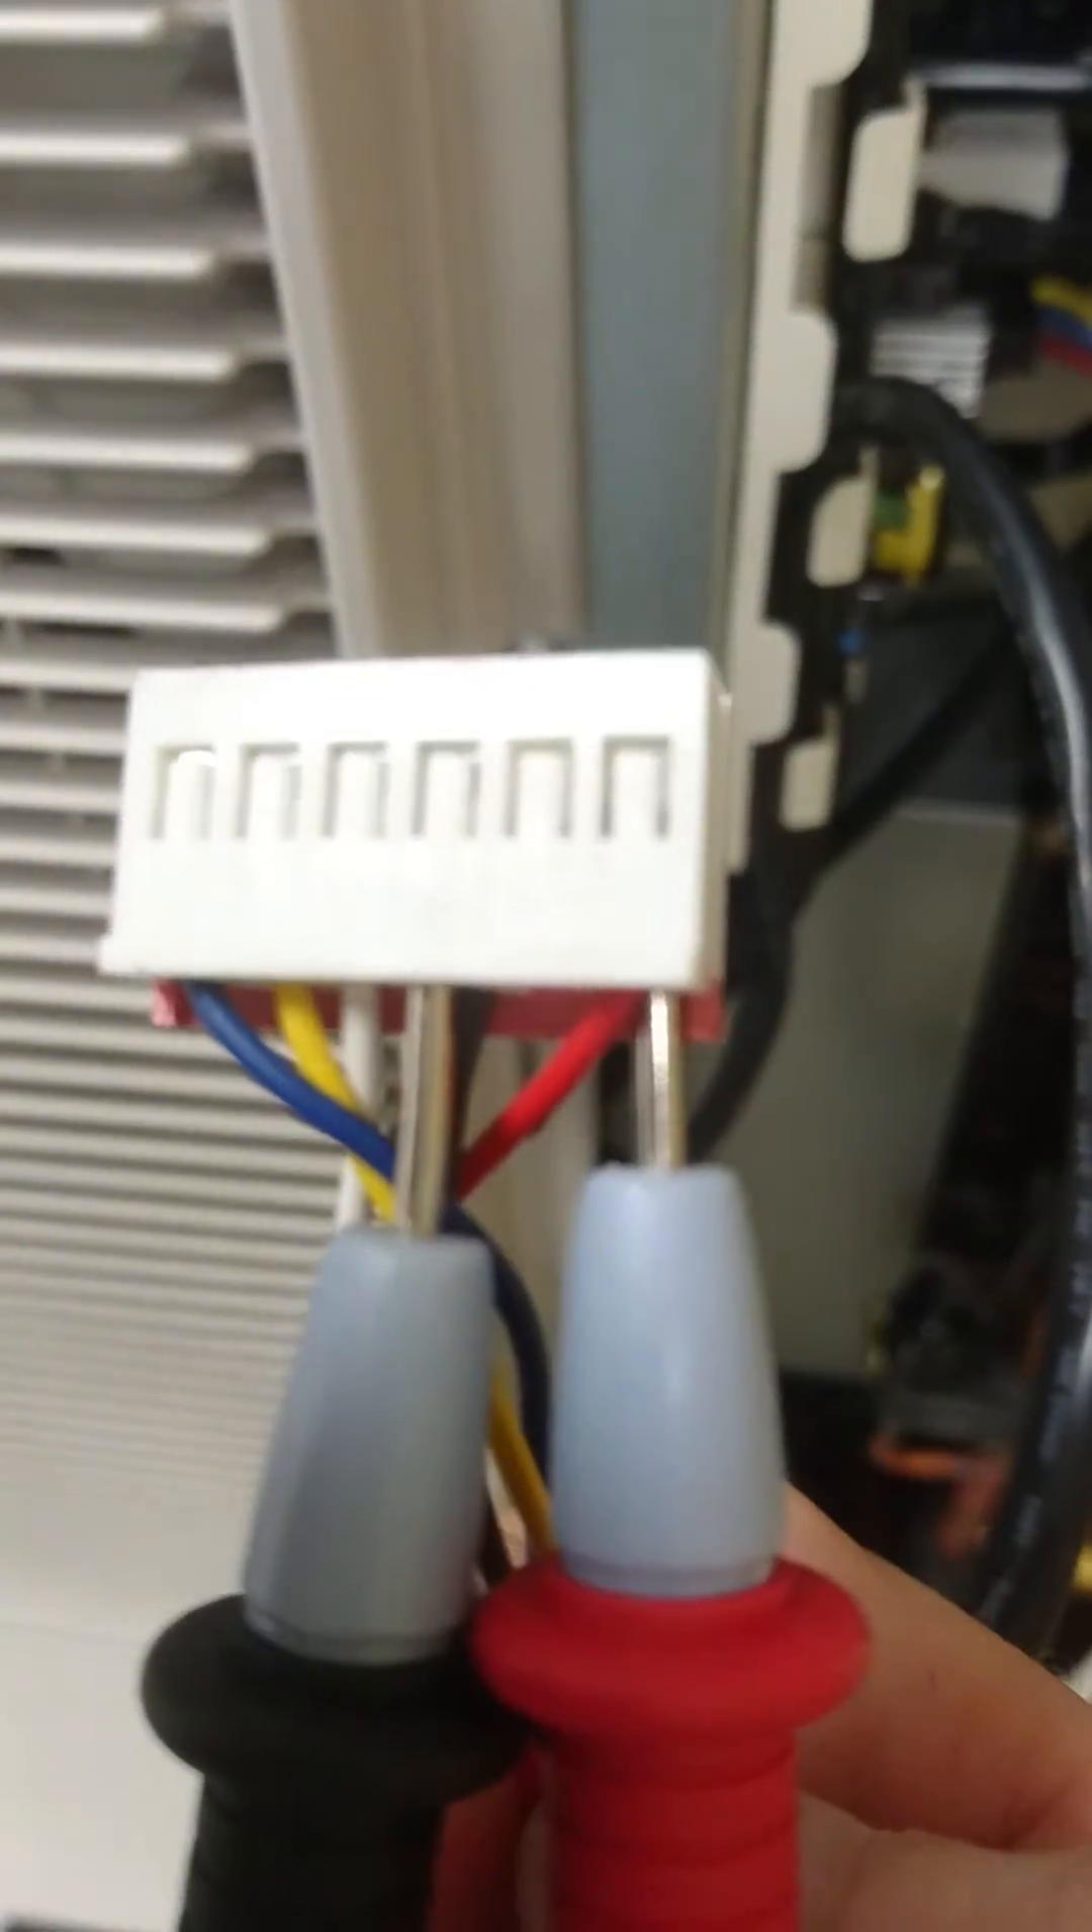So we've pulled the lead for the fan motor off, and we've connected our multimeter in, as you can see.